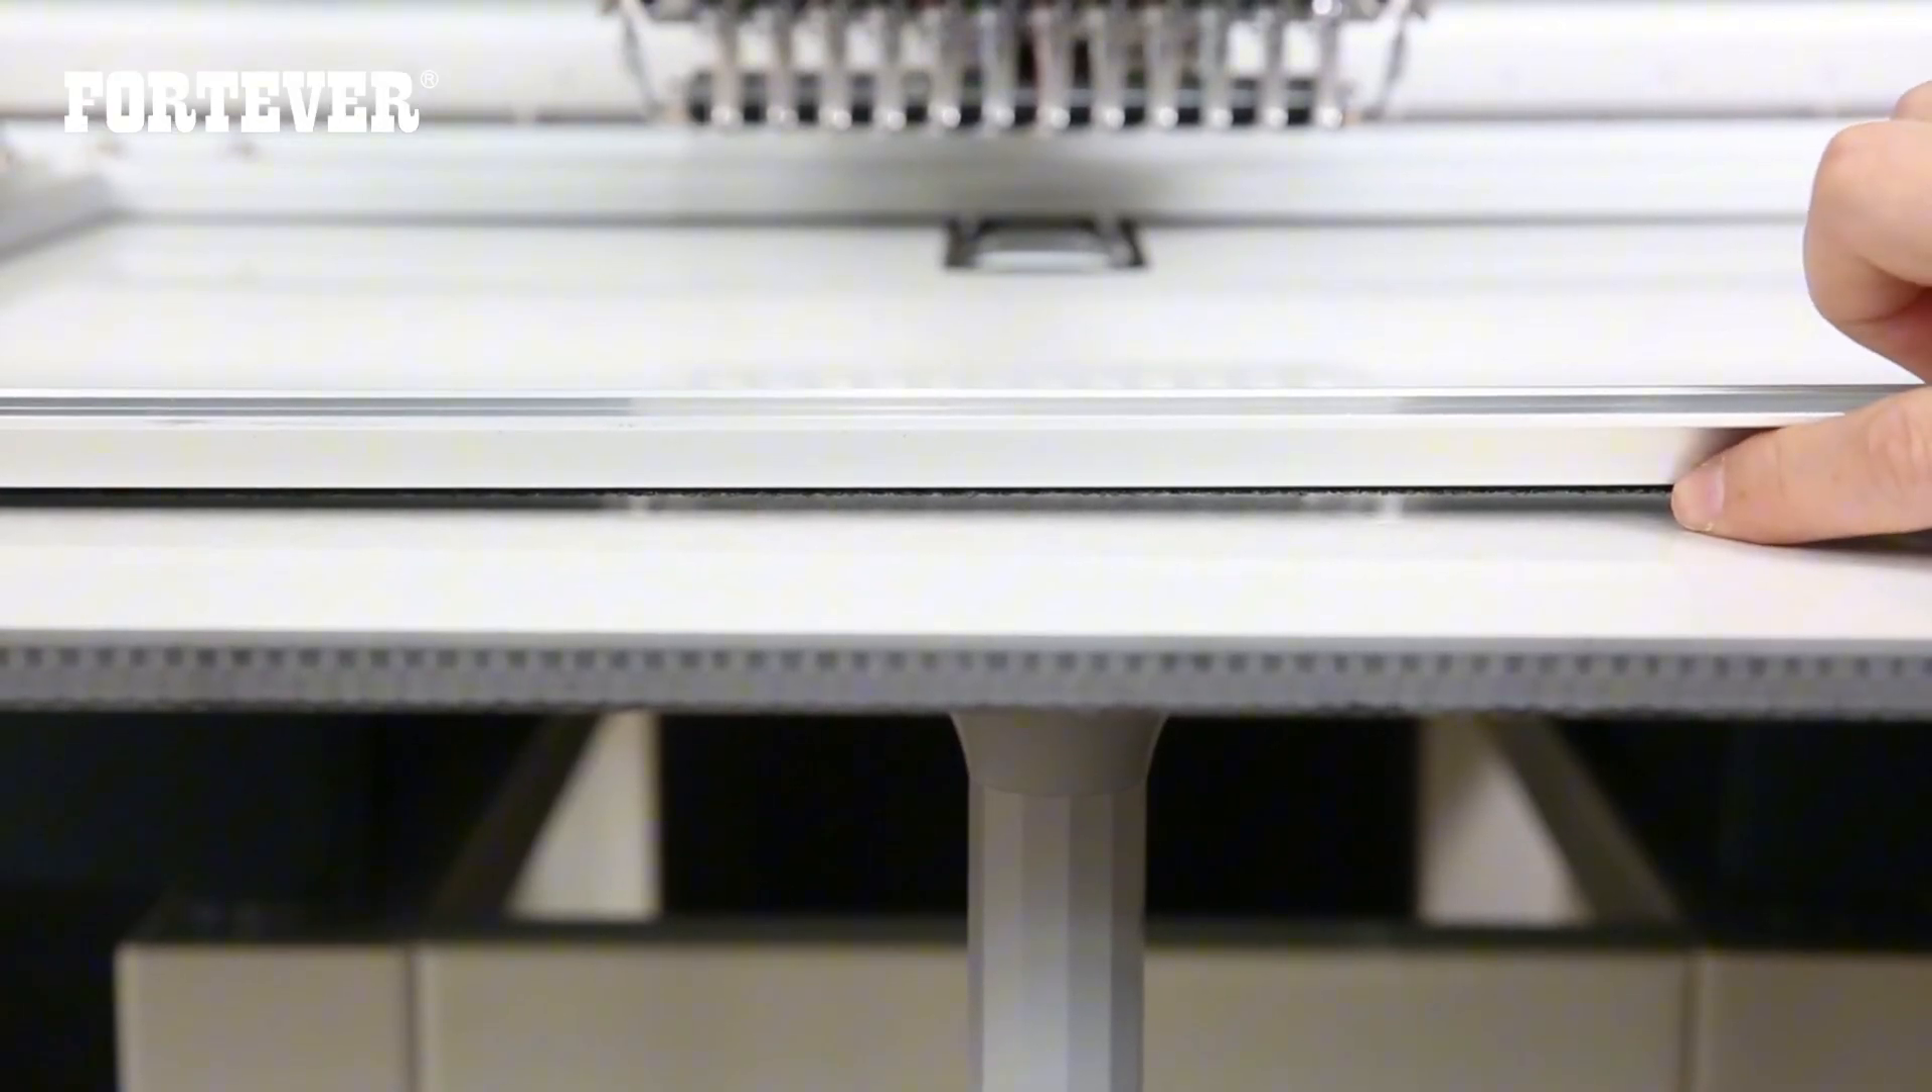There are gaps between the table and frame now.